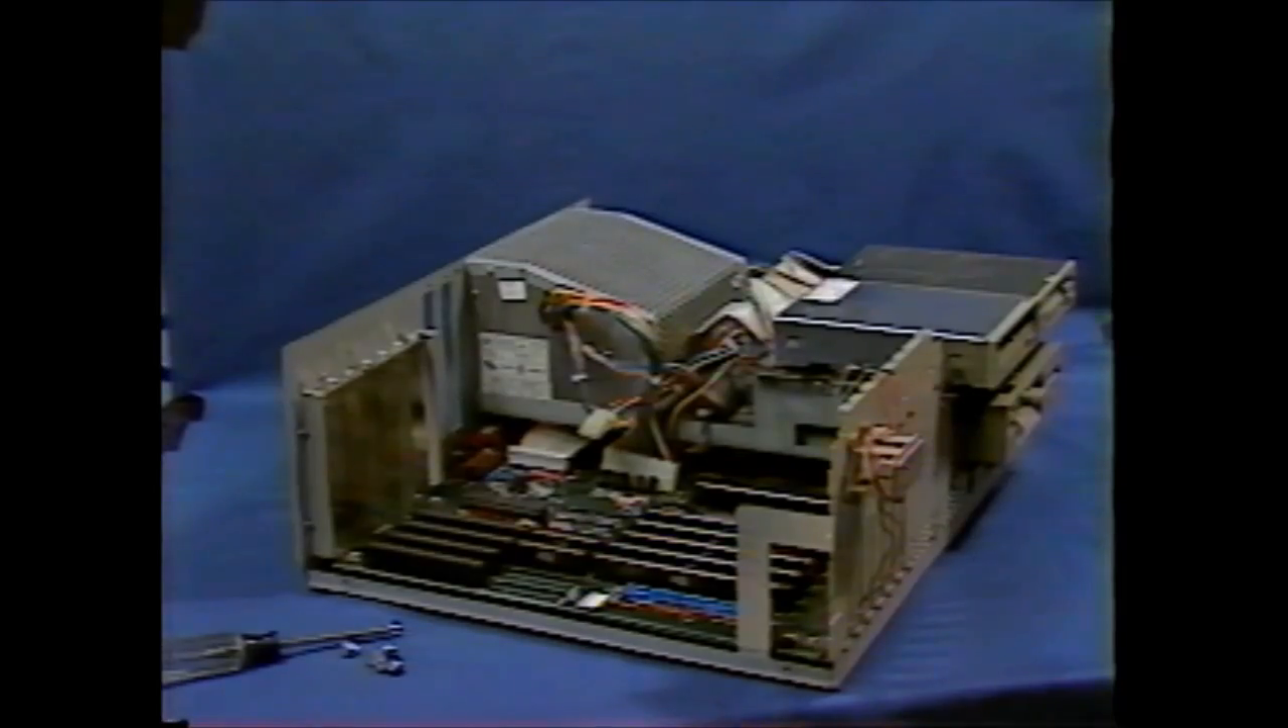Now the chassis is exposed and you have access to all bus slots and drive bays.